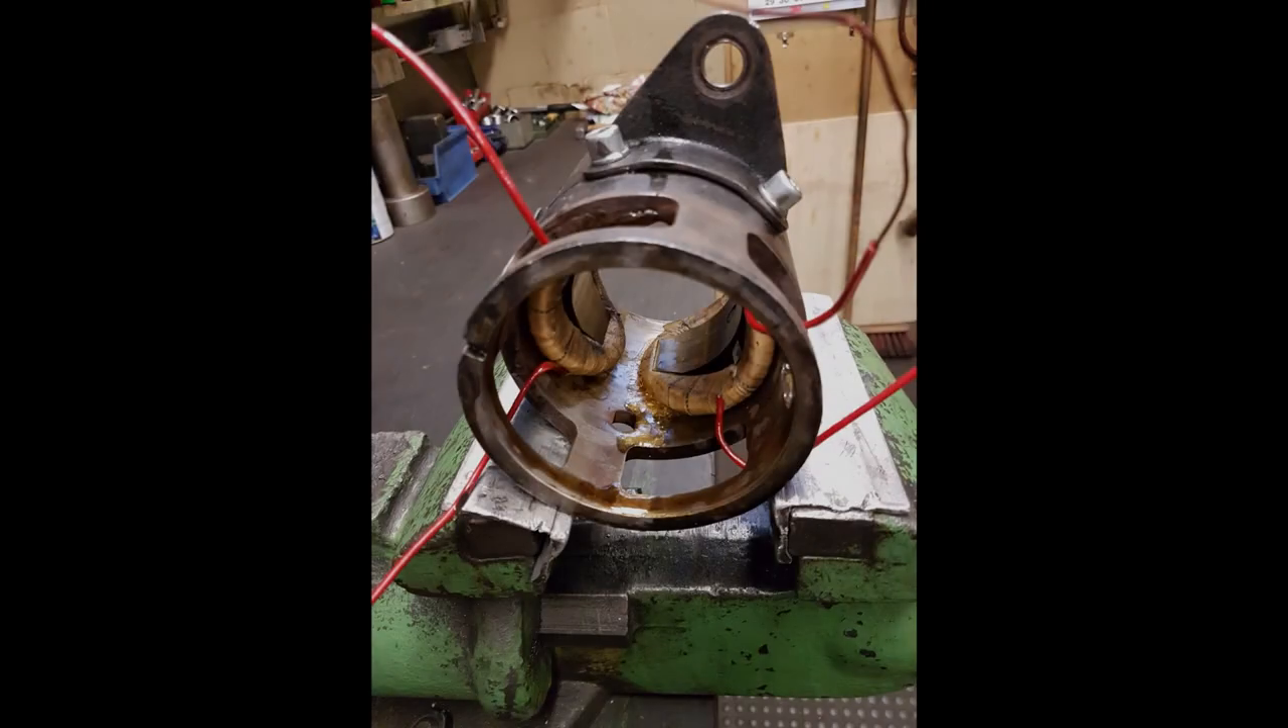Two coils right here, freshly packed. And fitted in place, fixed in place with glue, just to keep them from vibrating loose.